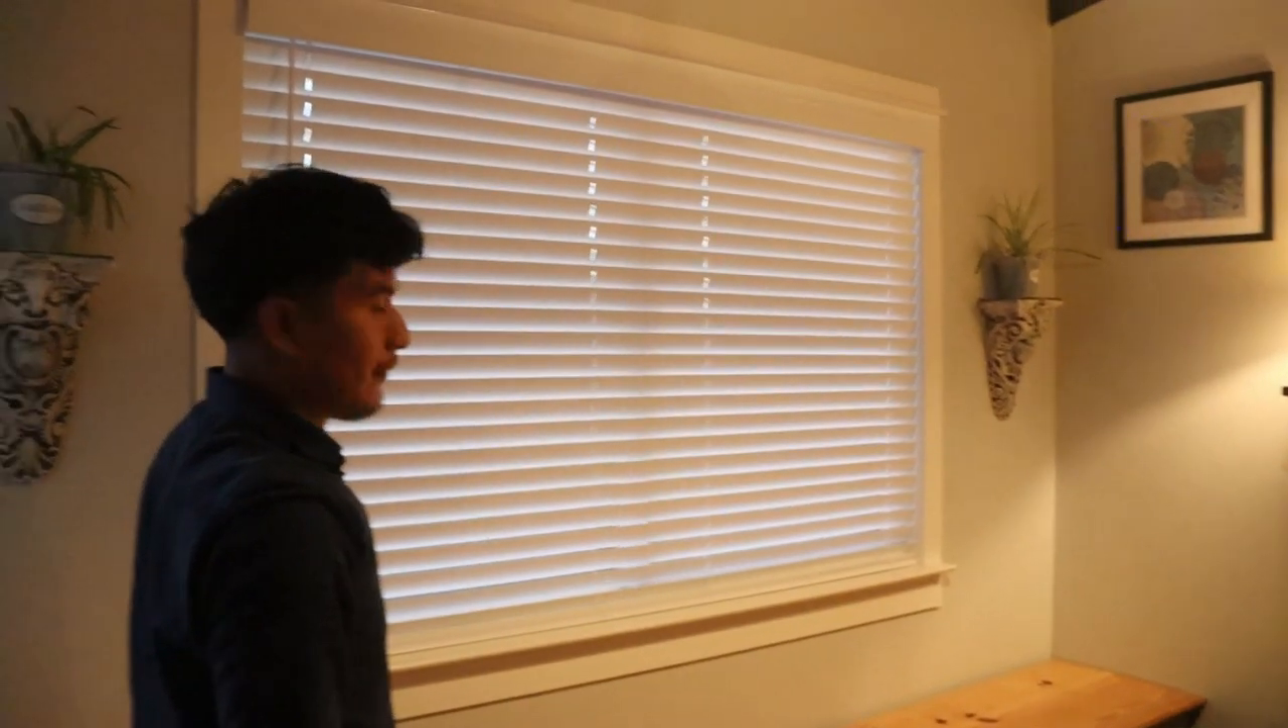Now we're gonna bring the blinds down and bingo you got a new blinds installed within what five to ten minutes.